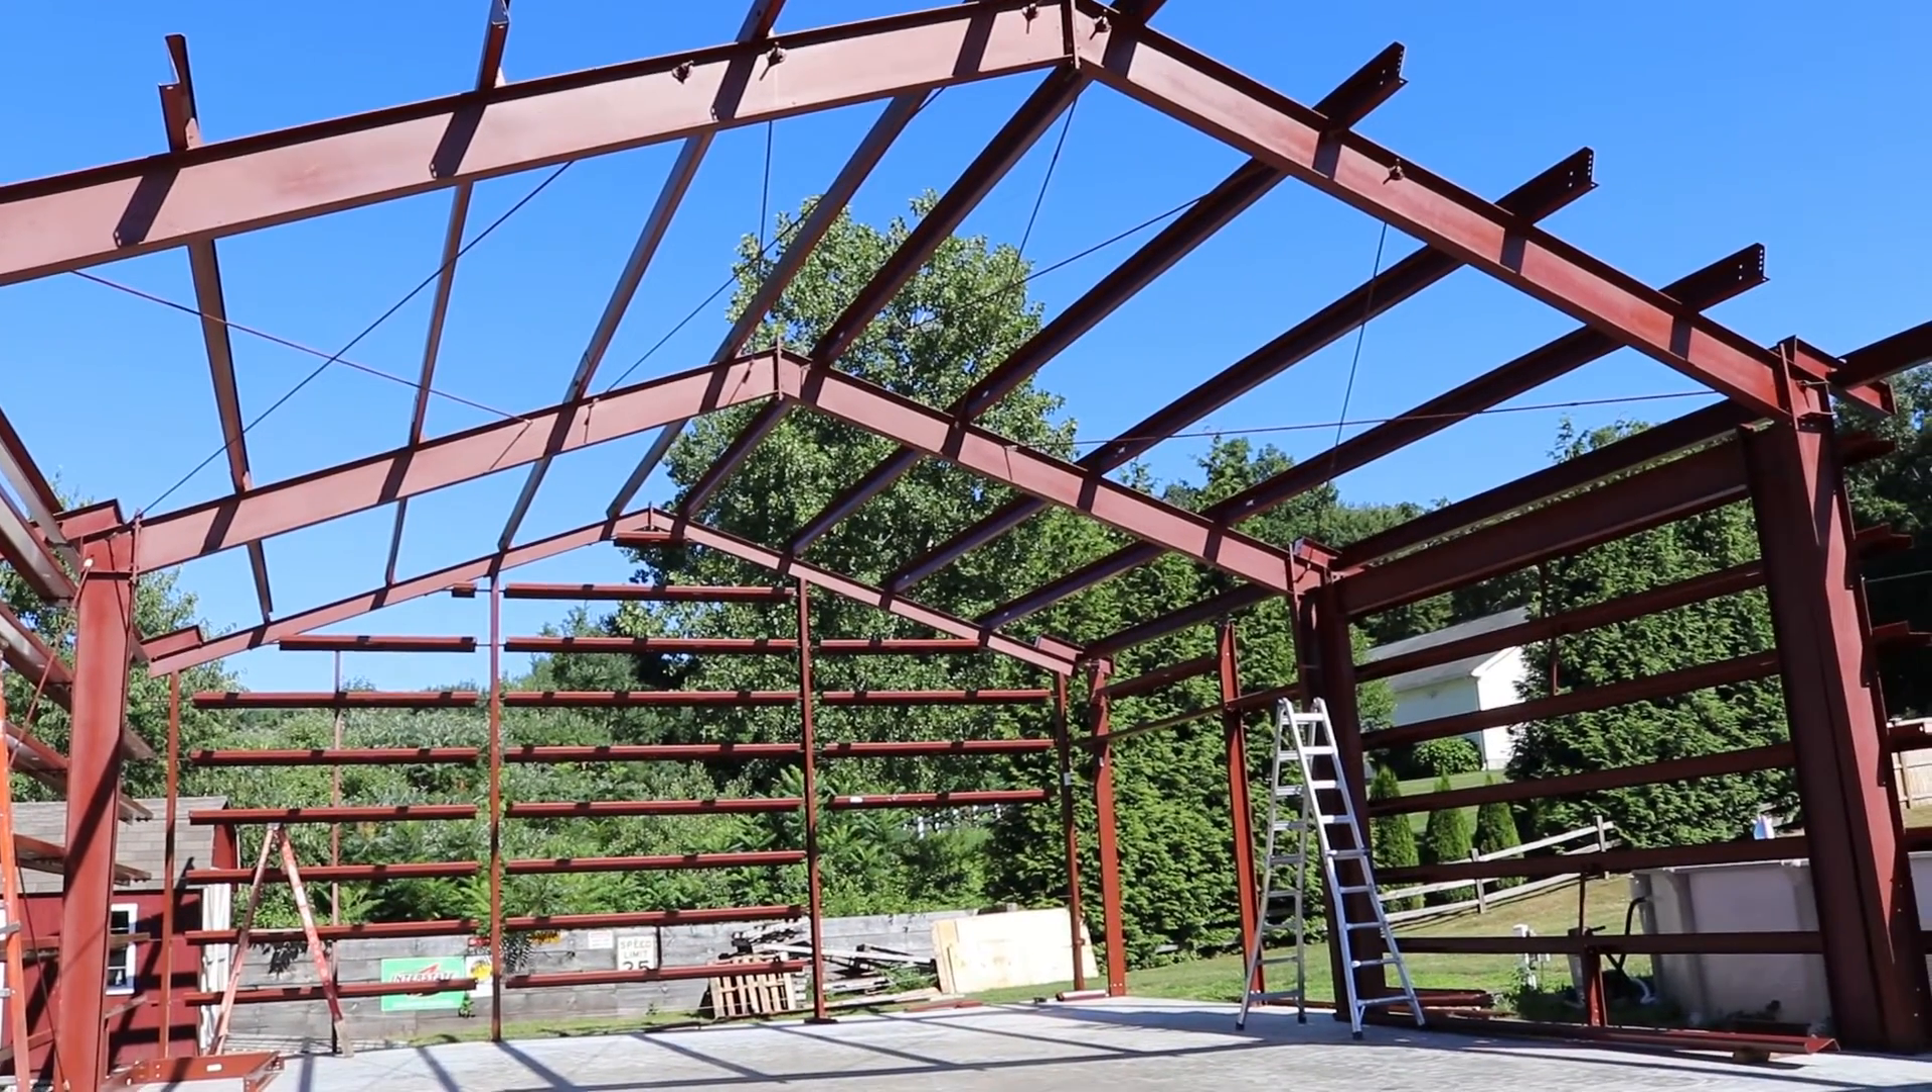And then, we got a couple purlins in the roof to tie that together, and yeah, we got the rest of the purlins tied in the back side as well.